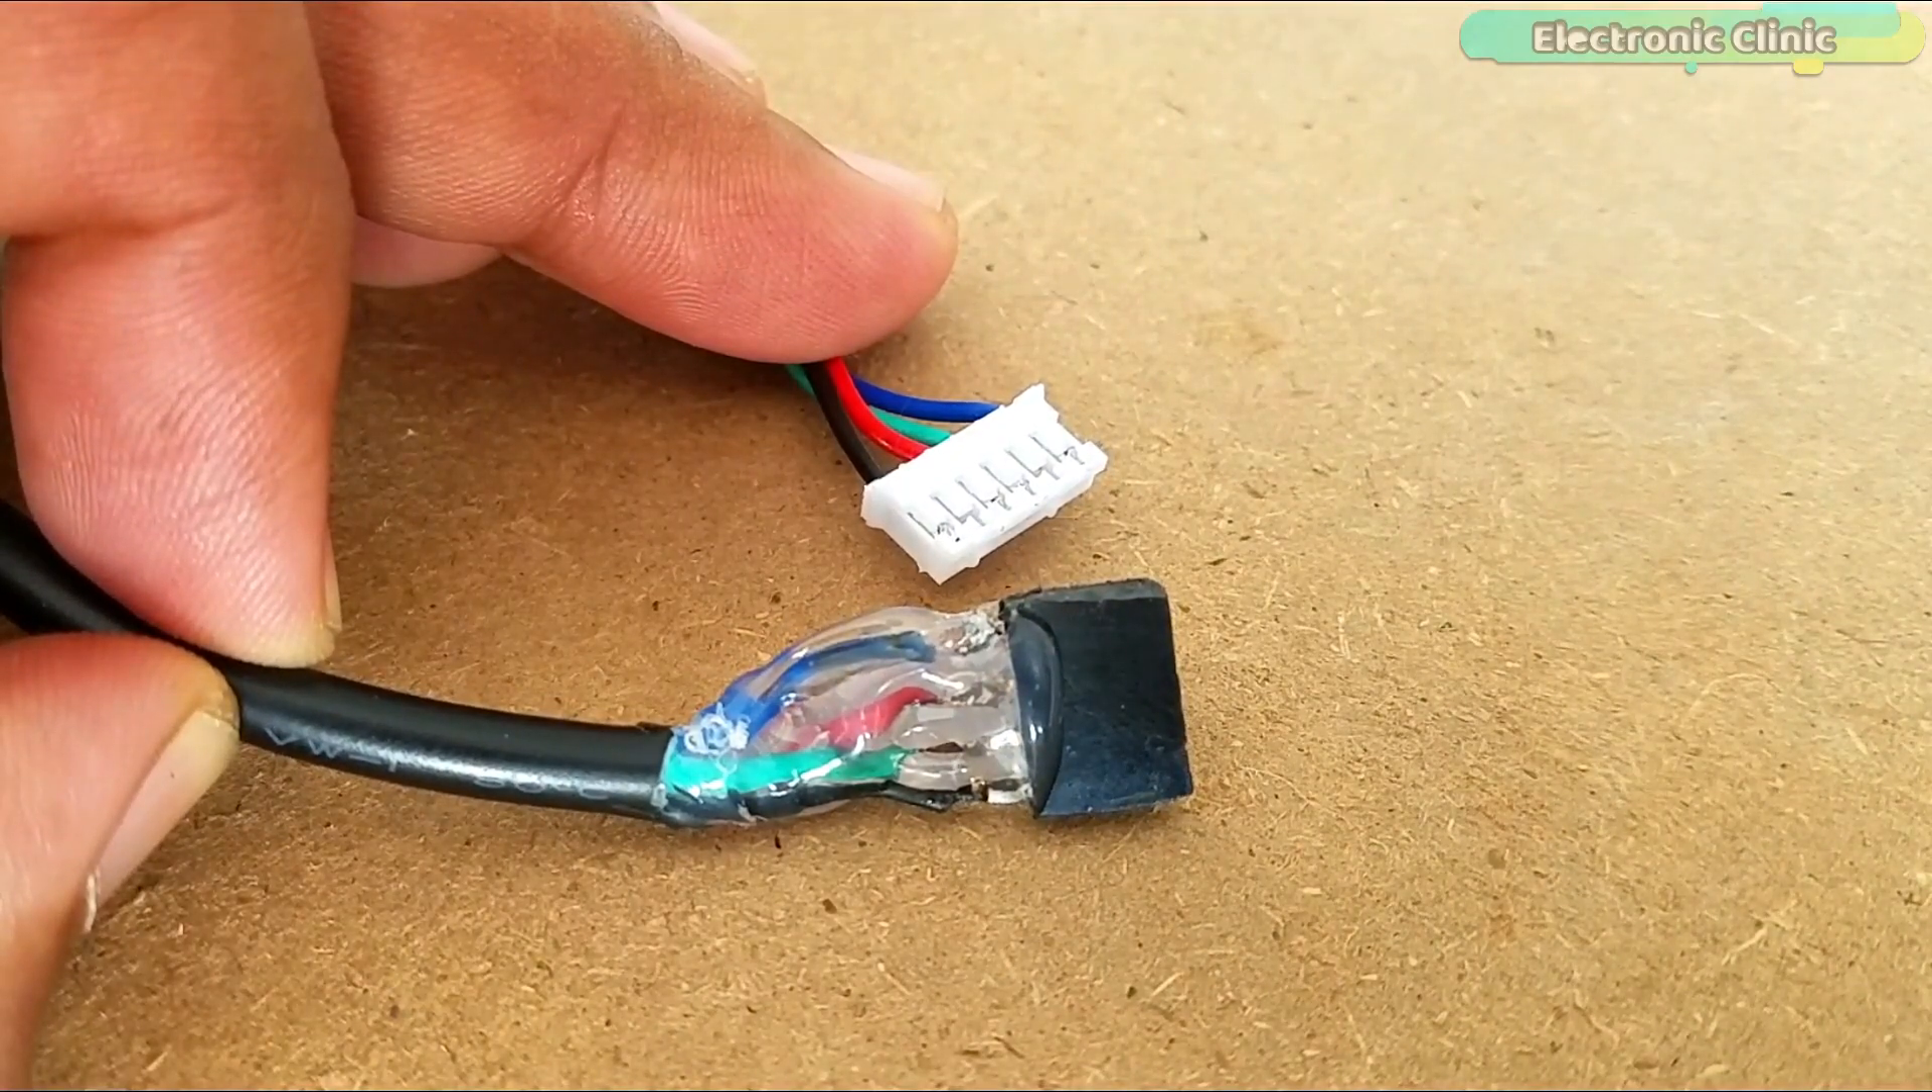So now as you can see, I am done with the soldering. Female headers are connected.